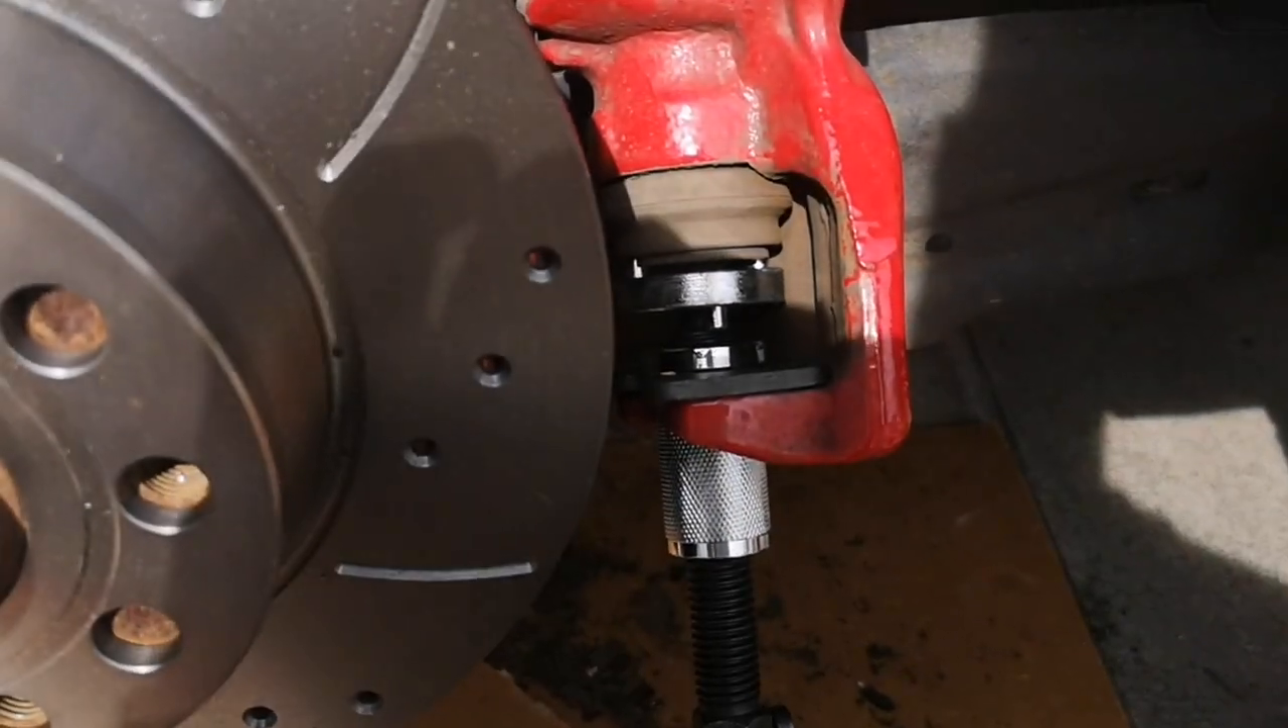I've also put the piston rewind tool in place. Just so you can see how that sort of attaches on.